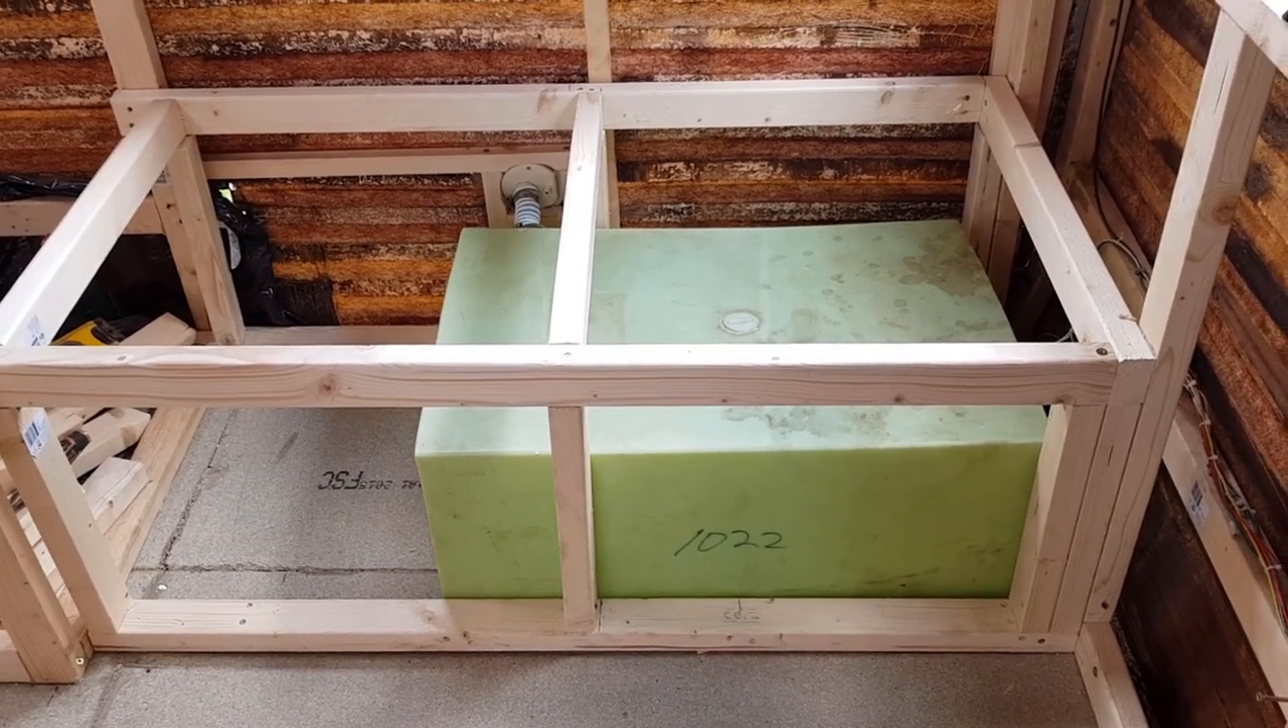That's the bench seat coming together on the other side.